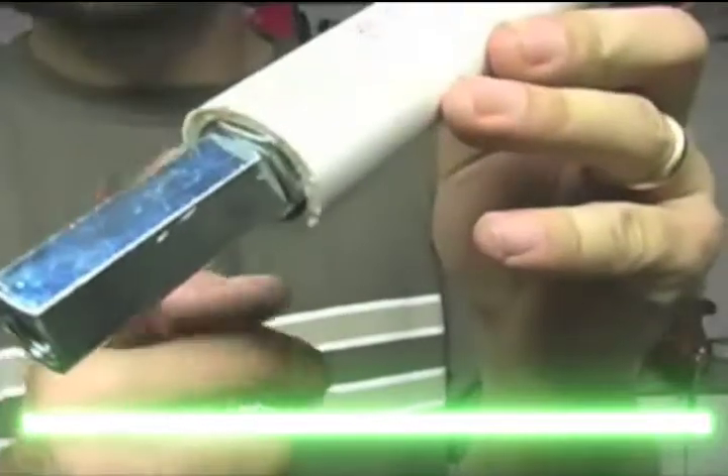Okay, so I used a hammer to bang my 1 inch PVC pipe here on my threaded rod assembly.